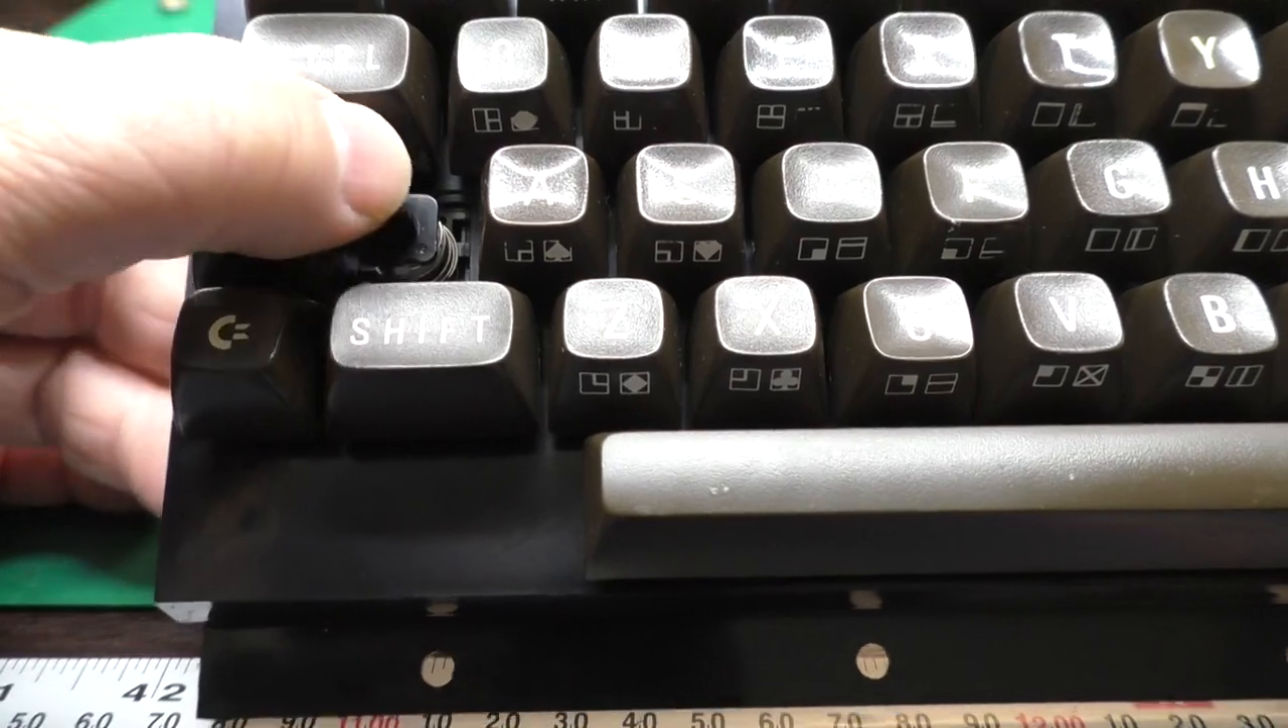I also left off the shift lock key here to show you that it's different.